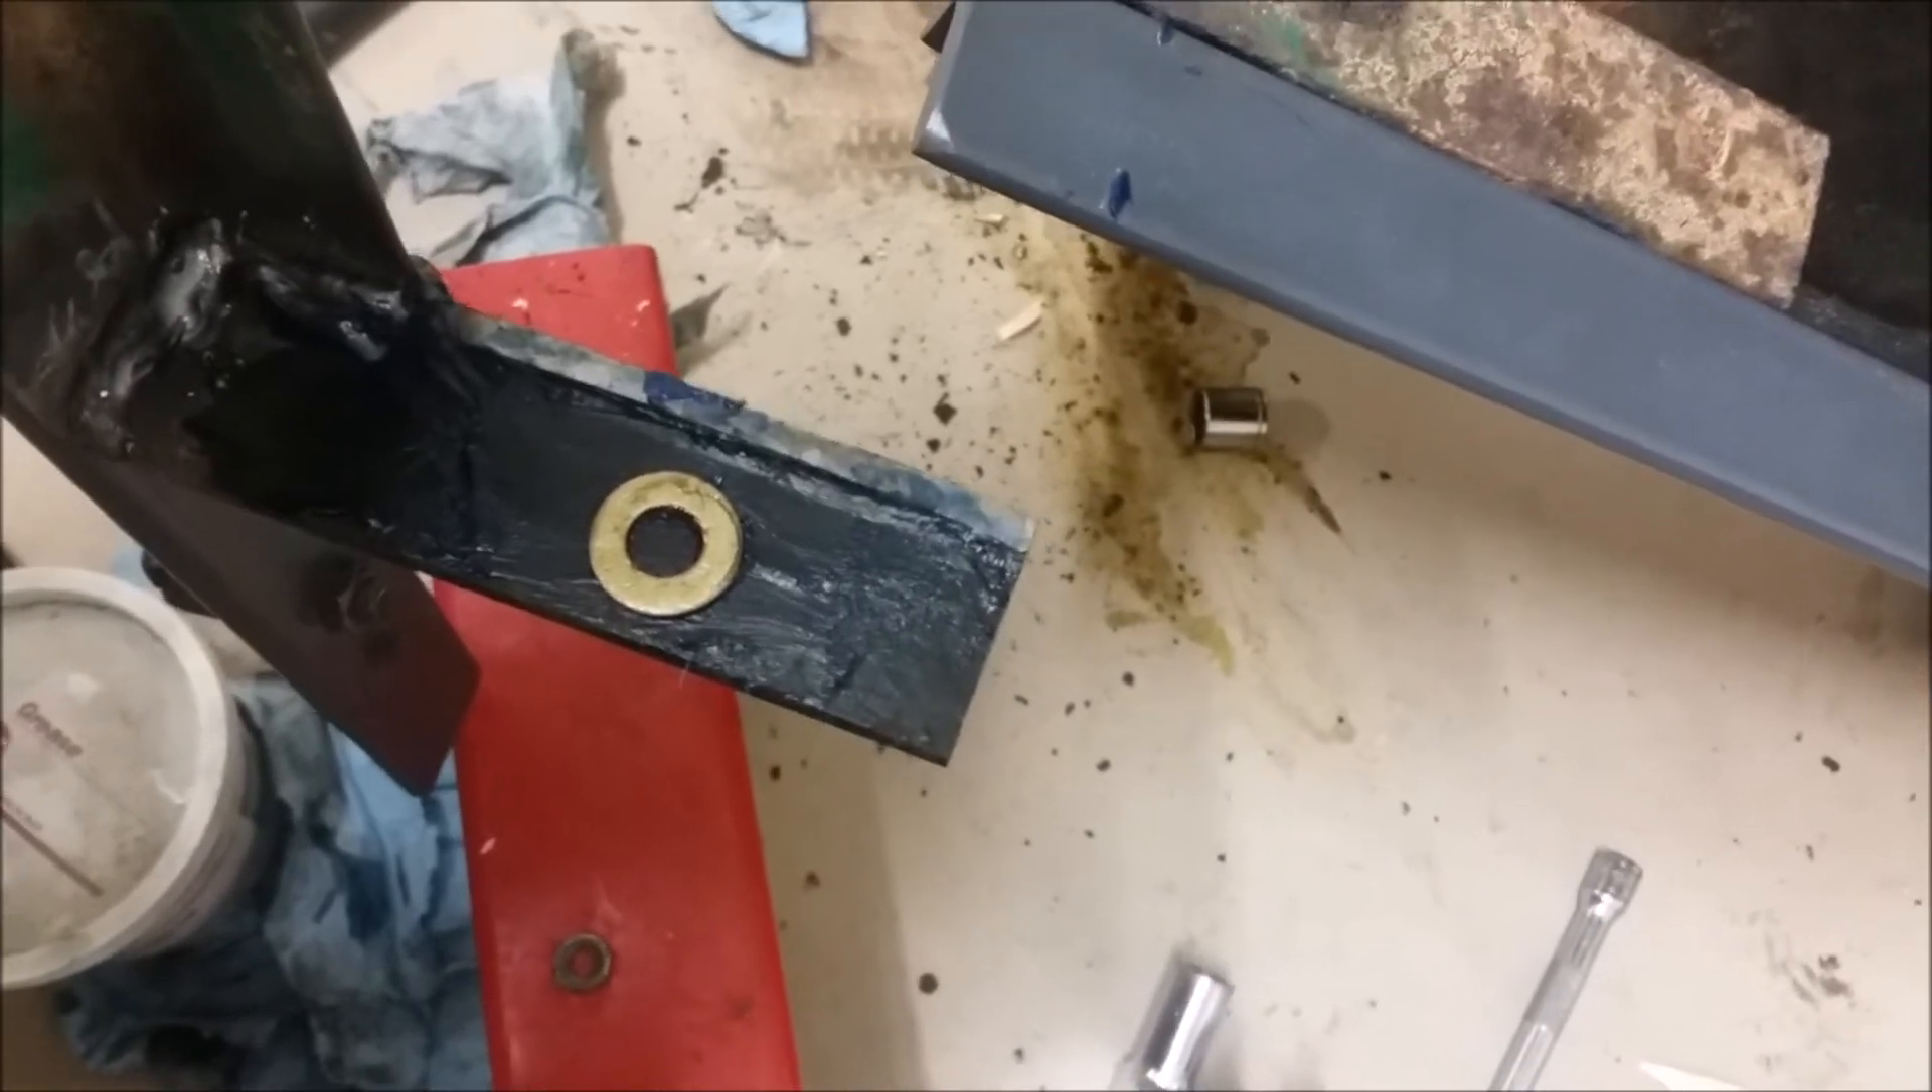So so there's our washer the washer transferred onto where the hole belongs.